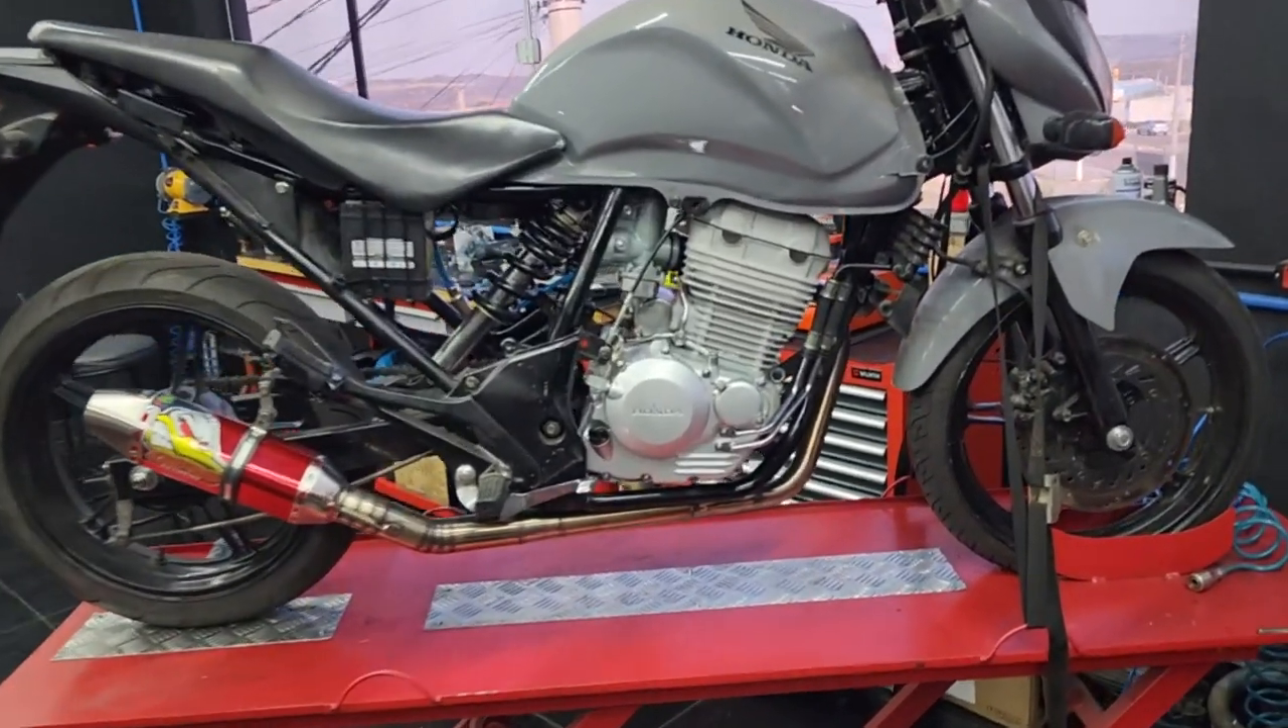O motorzão do Mato Grosso Rapaziada Já tá com o escapamento.